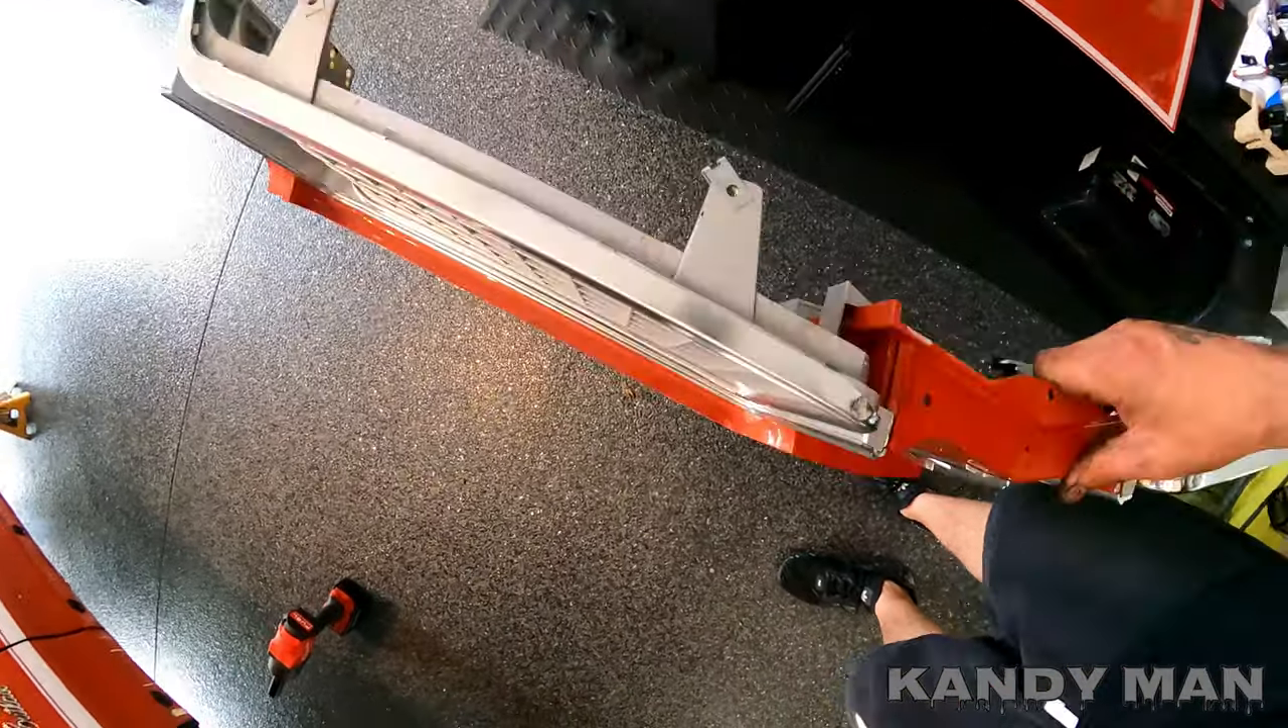Now we just have to take off the rest of the silver parts.